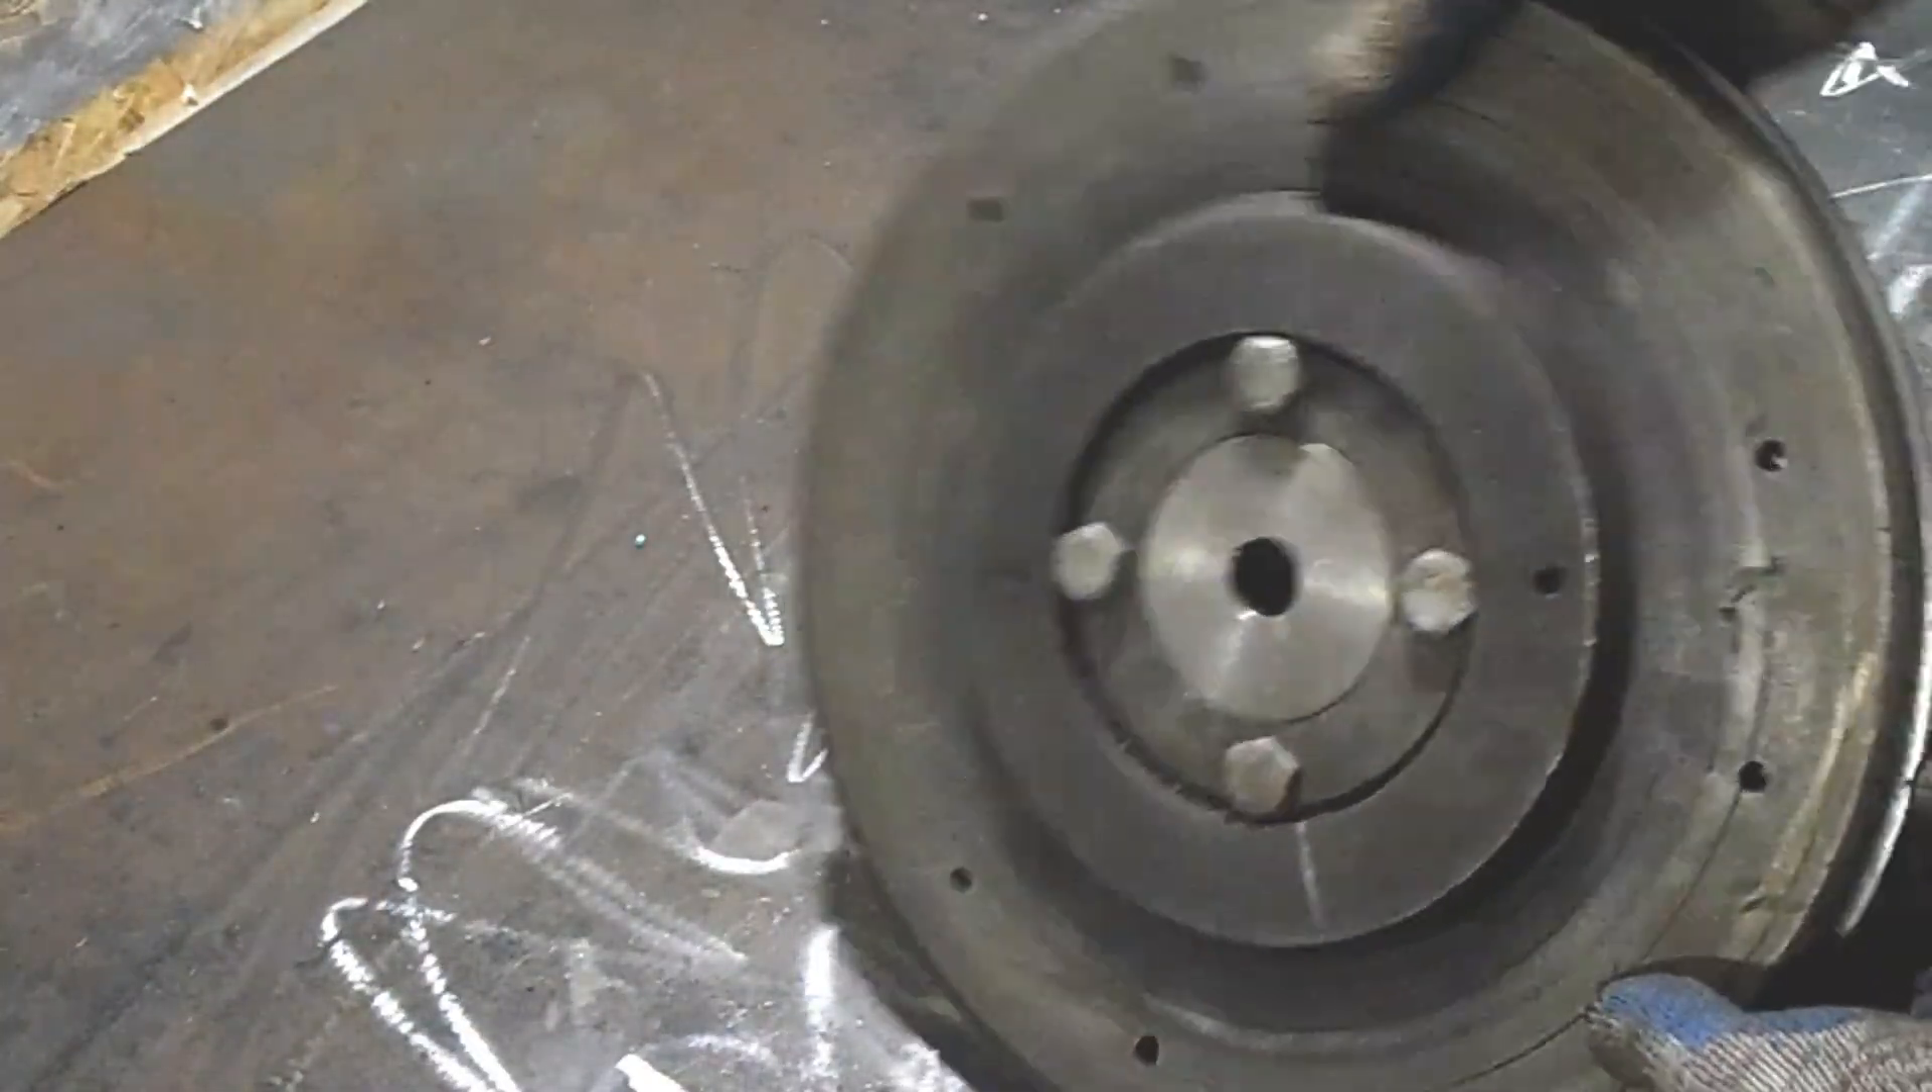I secured this adapter inside the flywheel with four bolts.